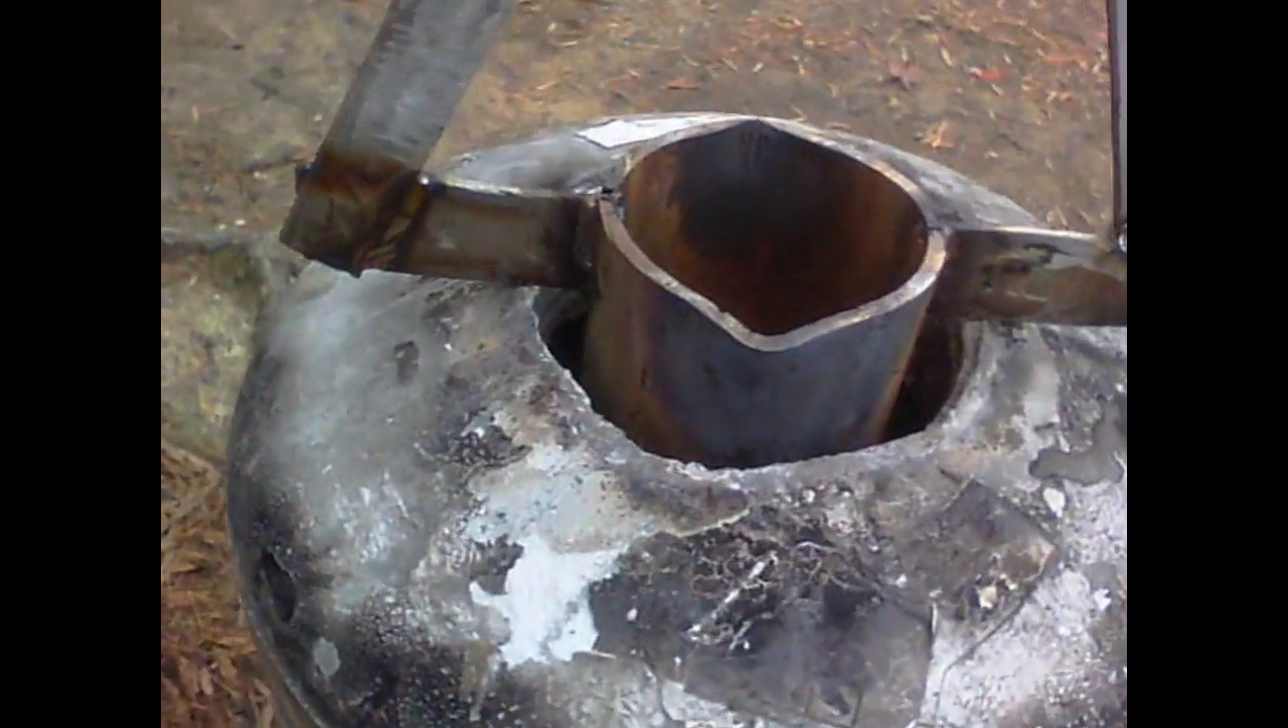All right now we got our crucible built.